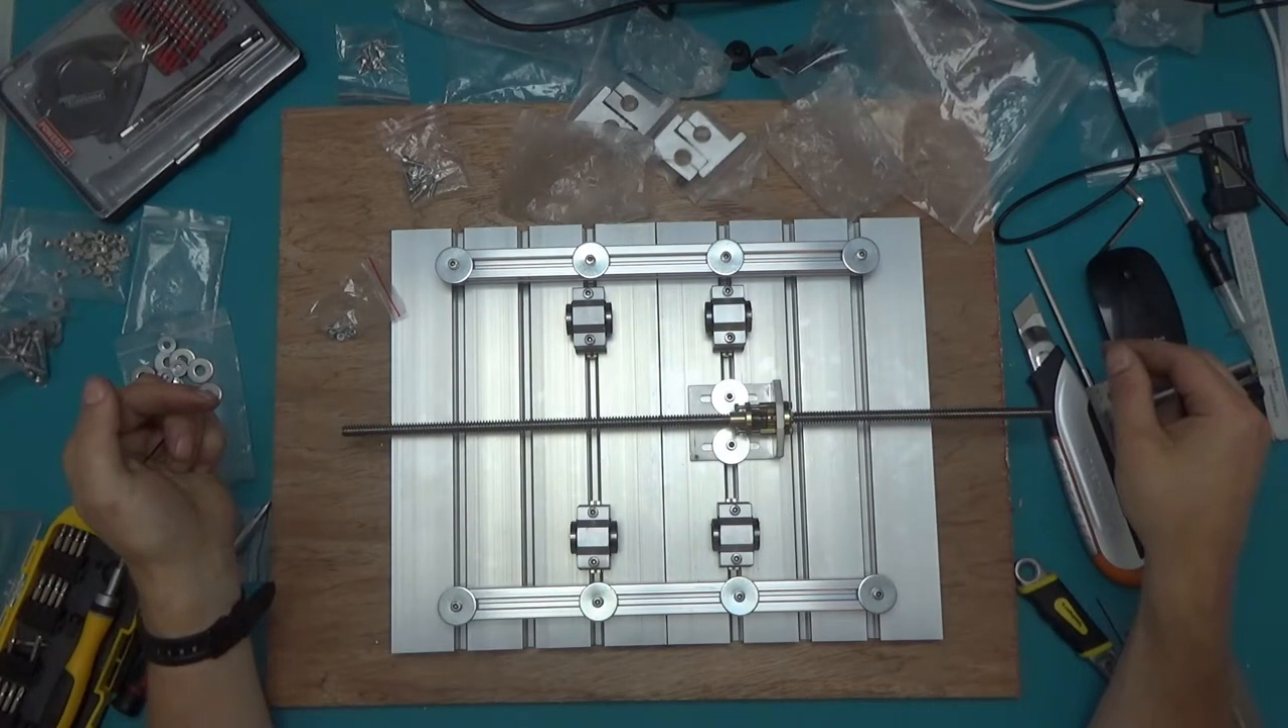We've got the bed assembled and in one piece.